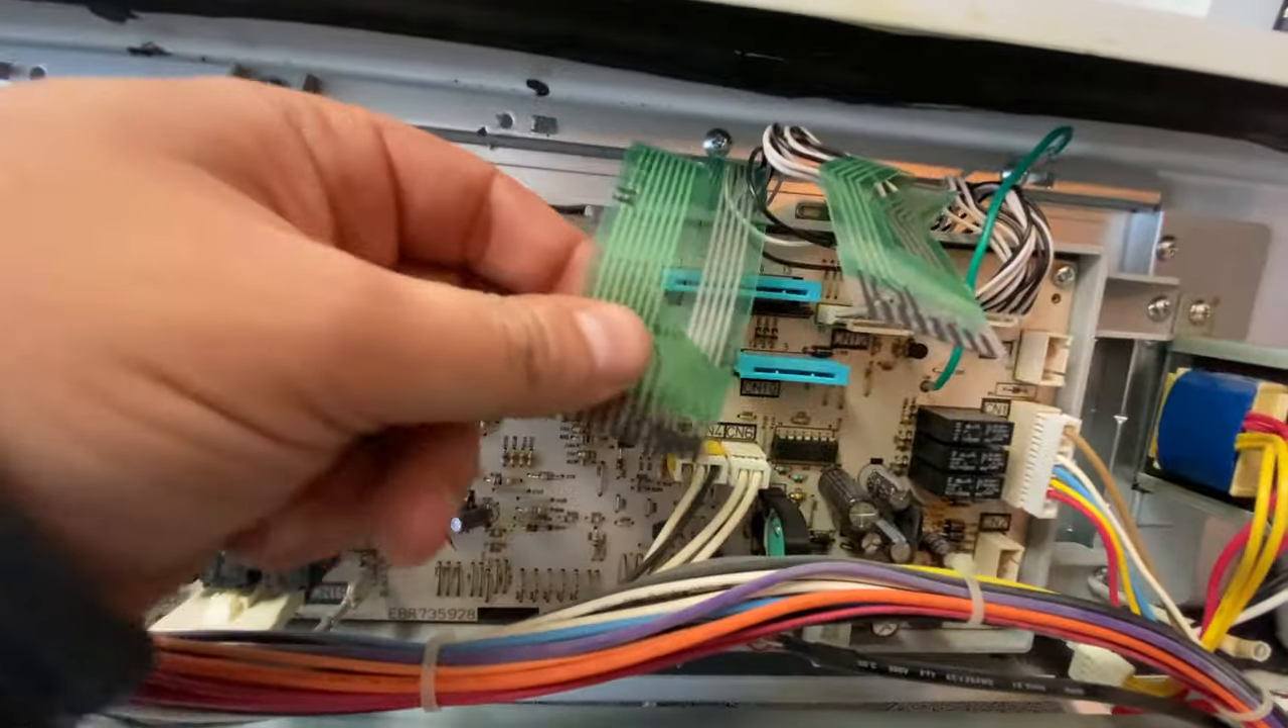Okay and we got the ground stuff back in we got the panel back in now we're just gonna put these ribbon cables back in and they look simple enough right.